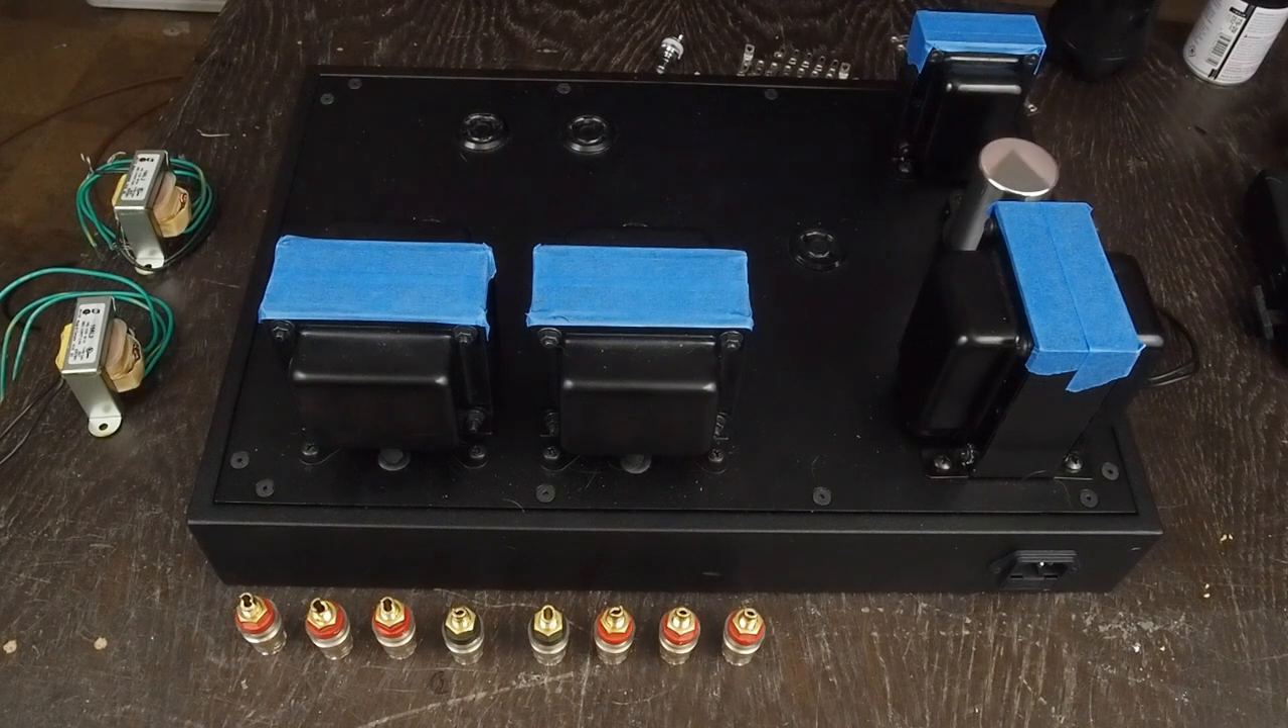We got all the stuff mounted on the top of the chassis.